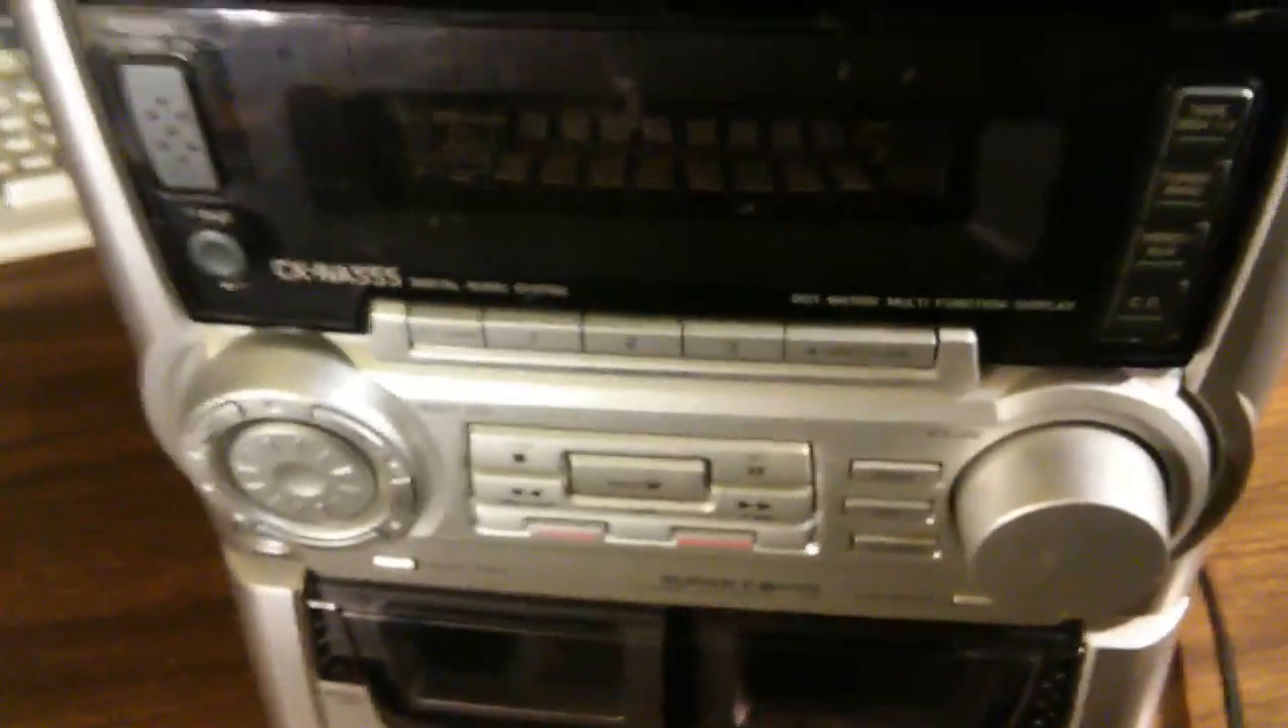And we've put the two knobs back in as well.